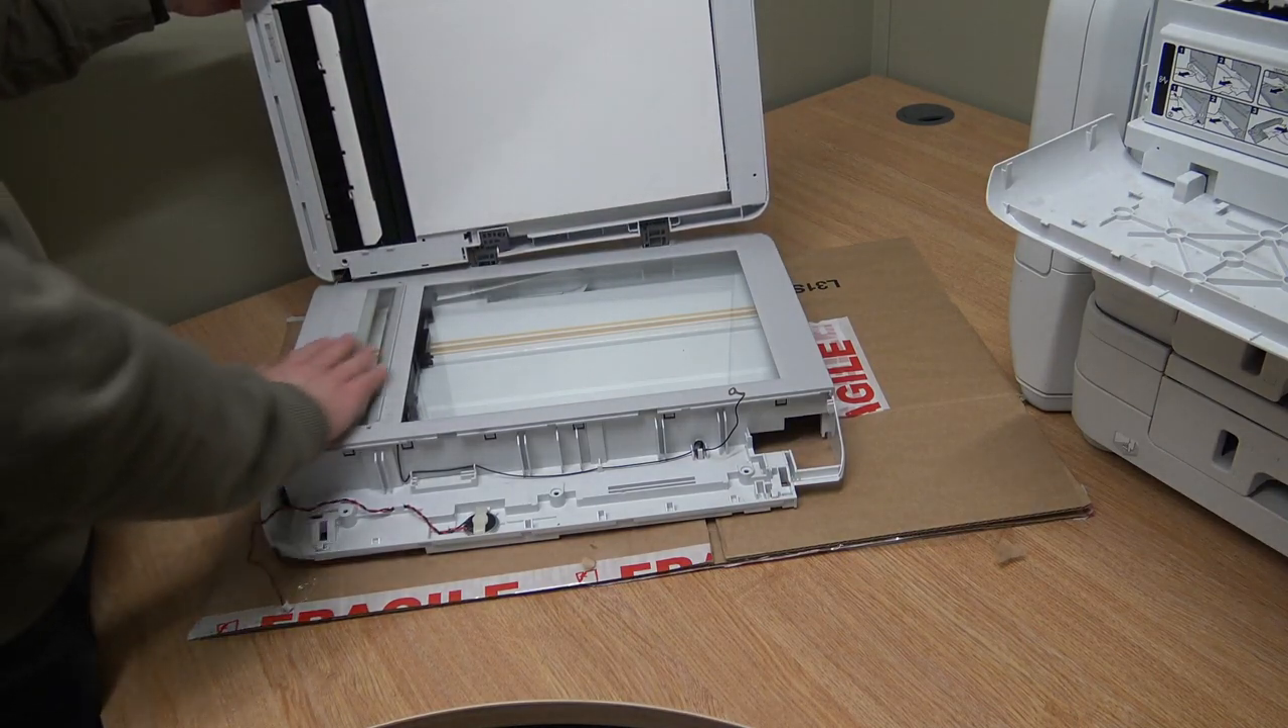So we've got the whole scanner unit off including the document feeder.